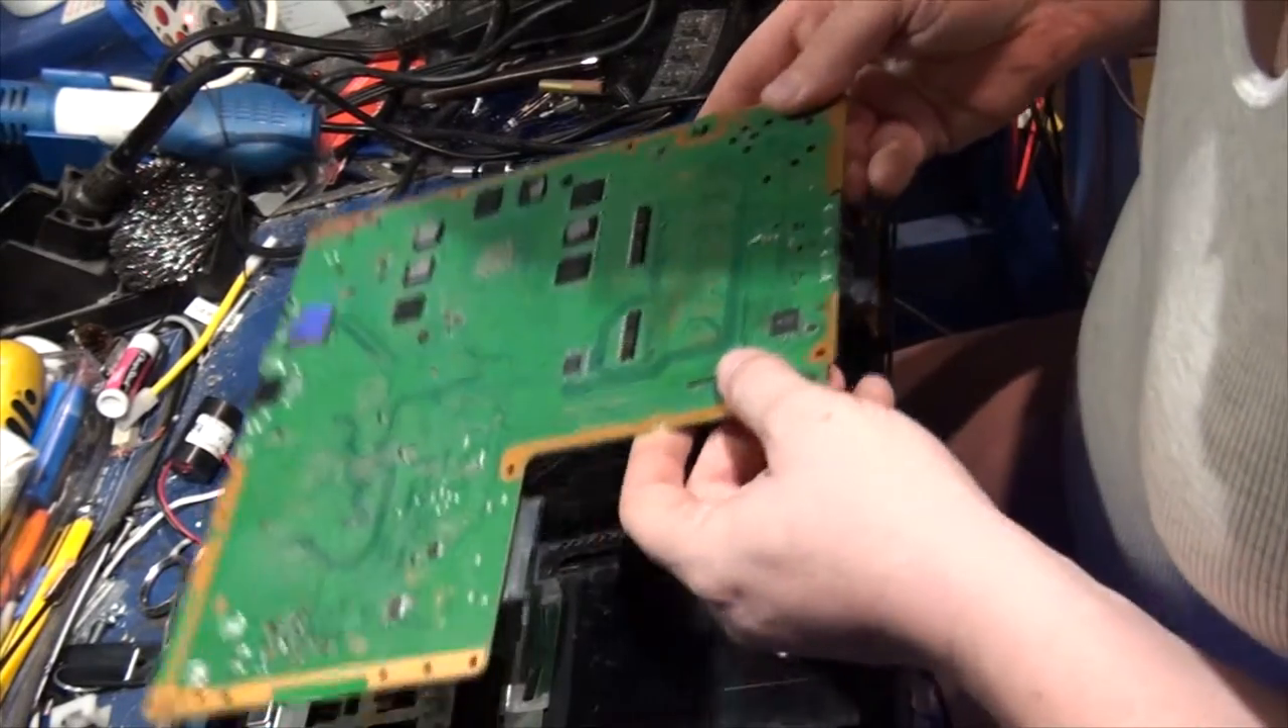Alright, so we've got the motherboard out.